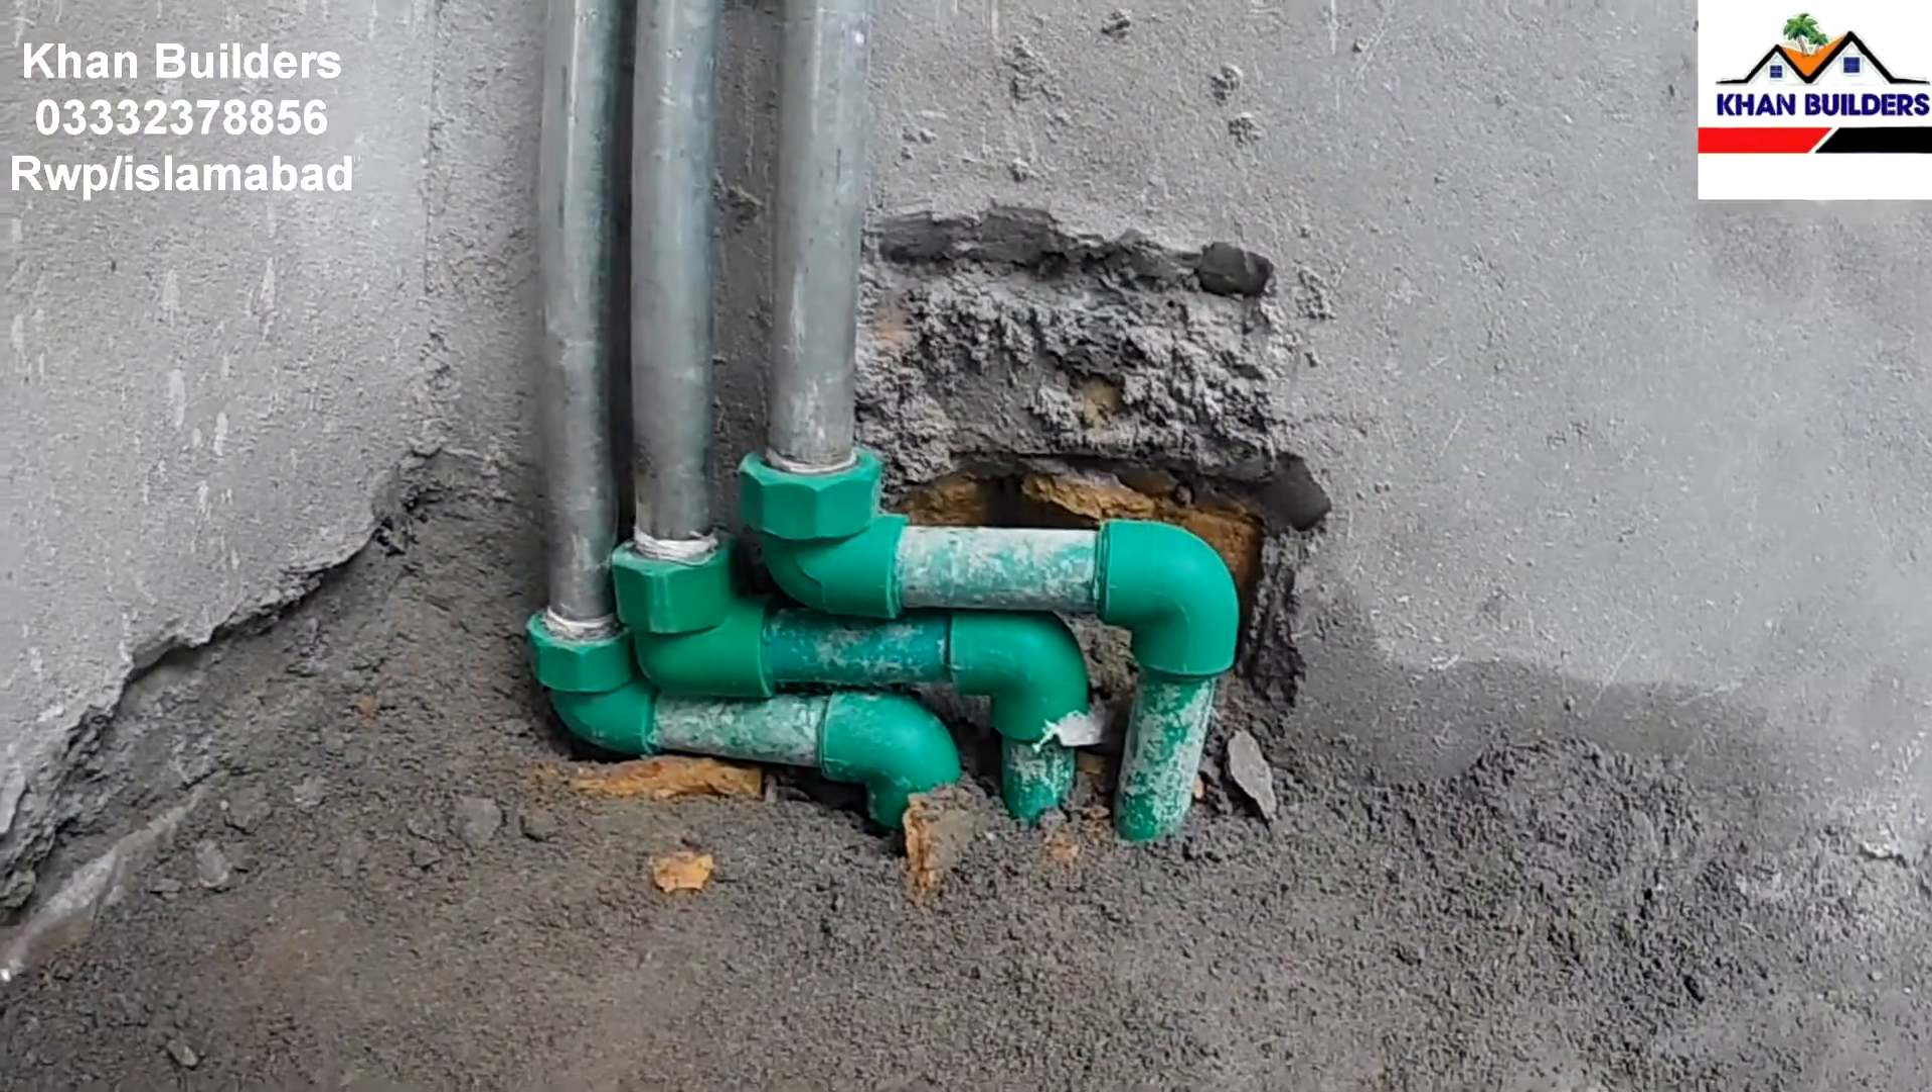یہ پائپ لگا ڈال دی ہیں یہاں پر دیکھ سکتے ہیں اب یہ تھوڑا سا اڈجسٹ ہونے والا پڑا ہوئے ہیں۔